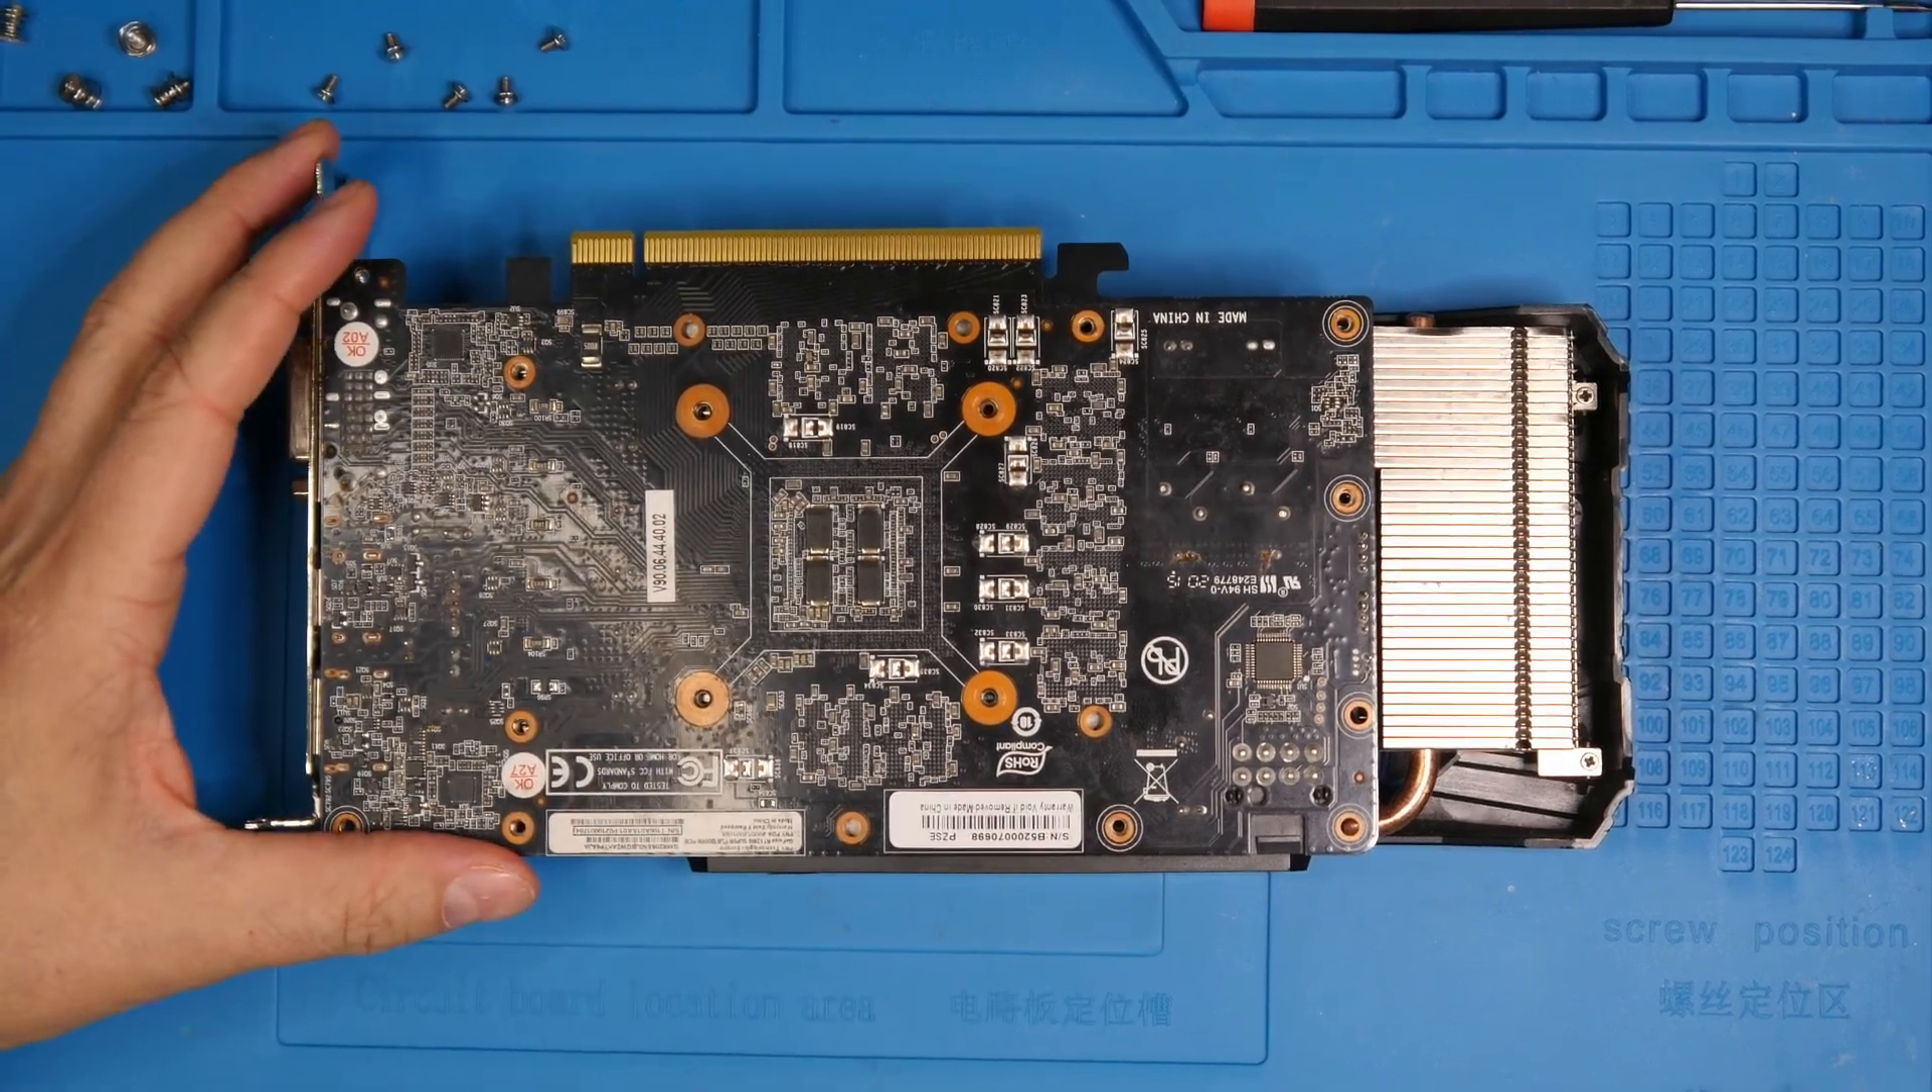That looks like all of the screws were removed.